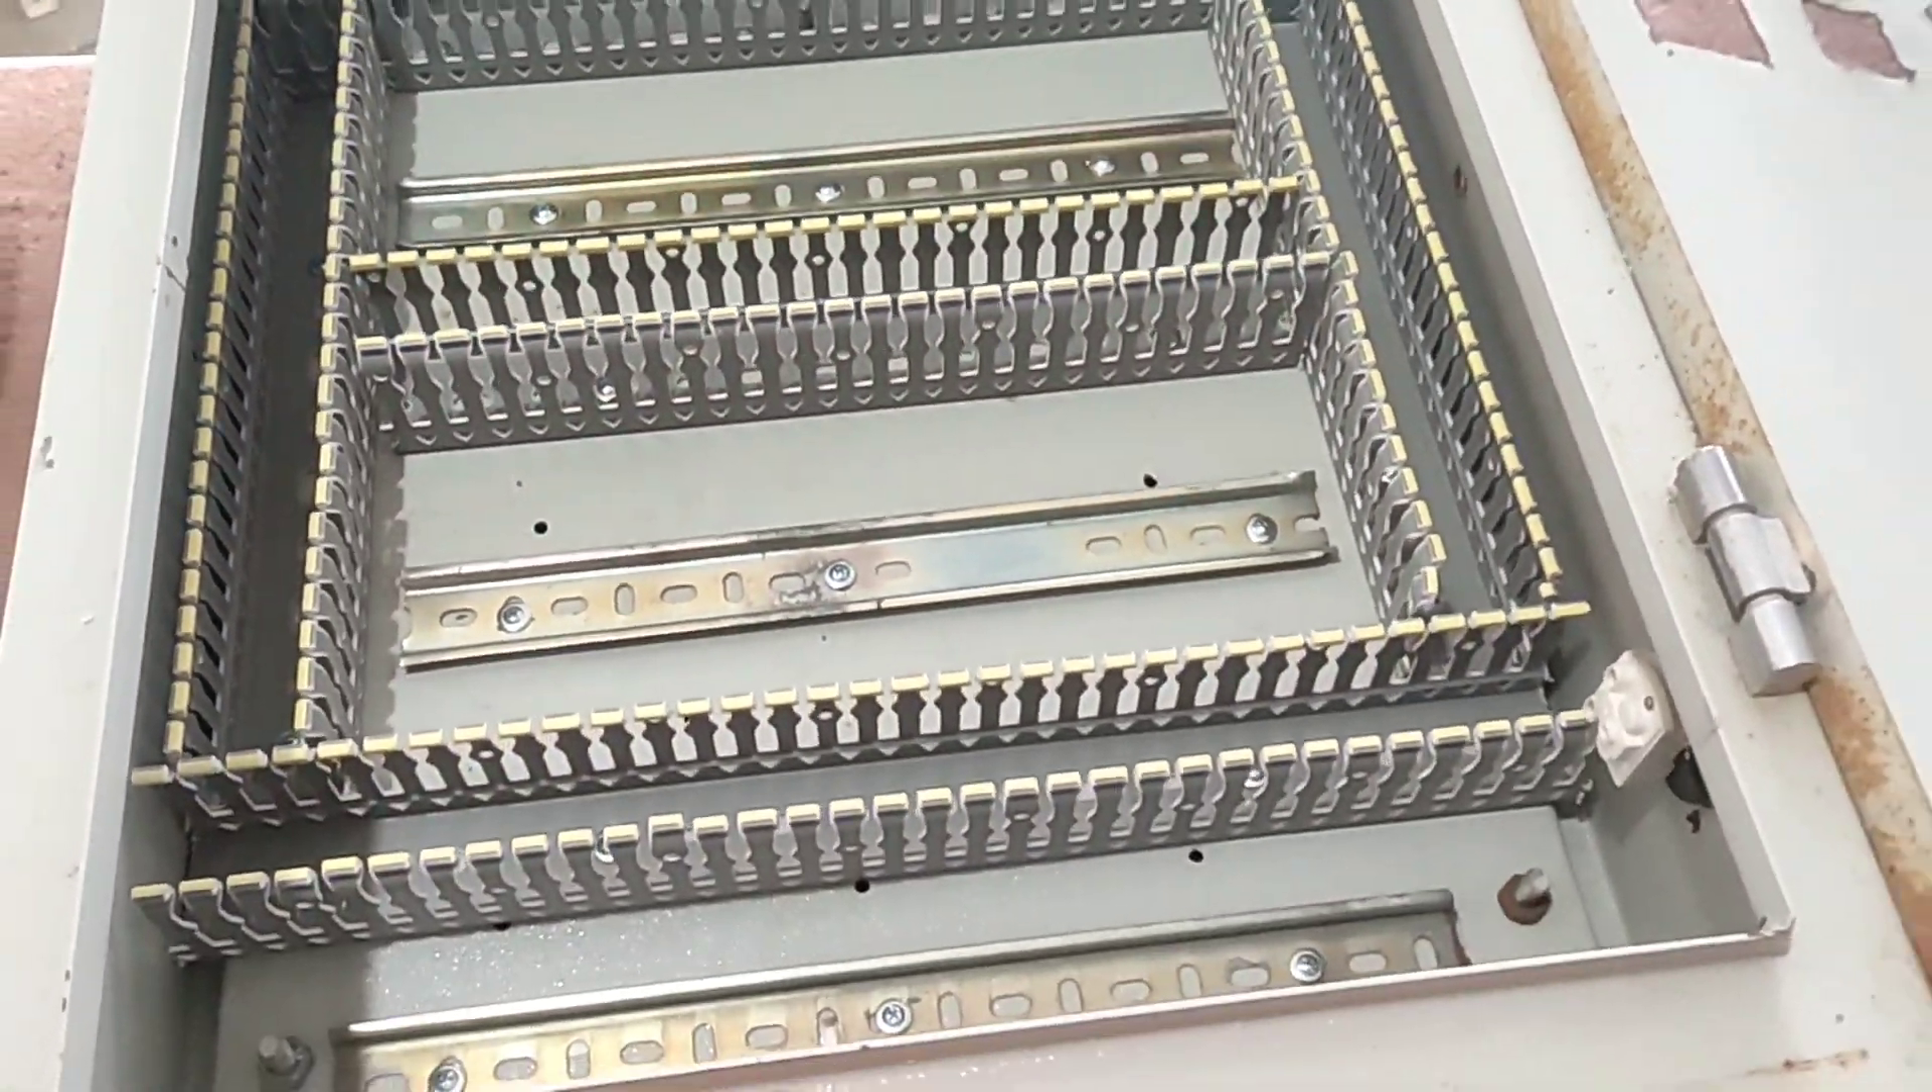Installation of rails and ducts is finished.